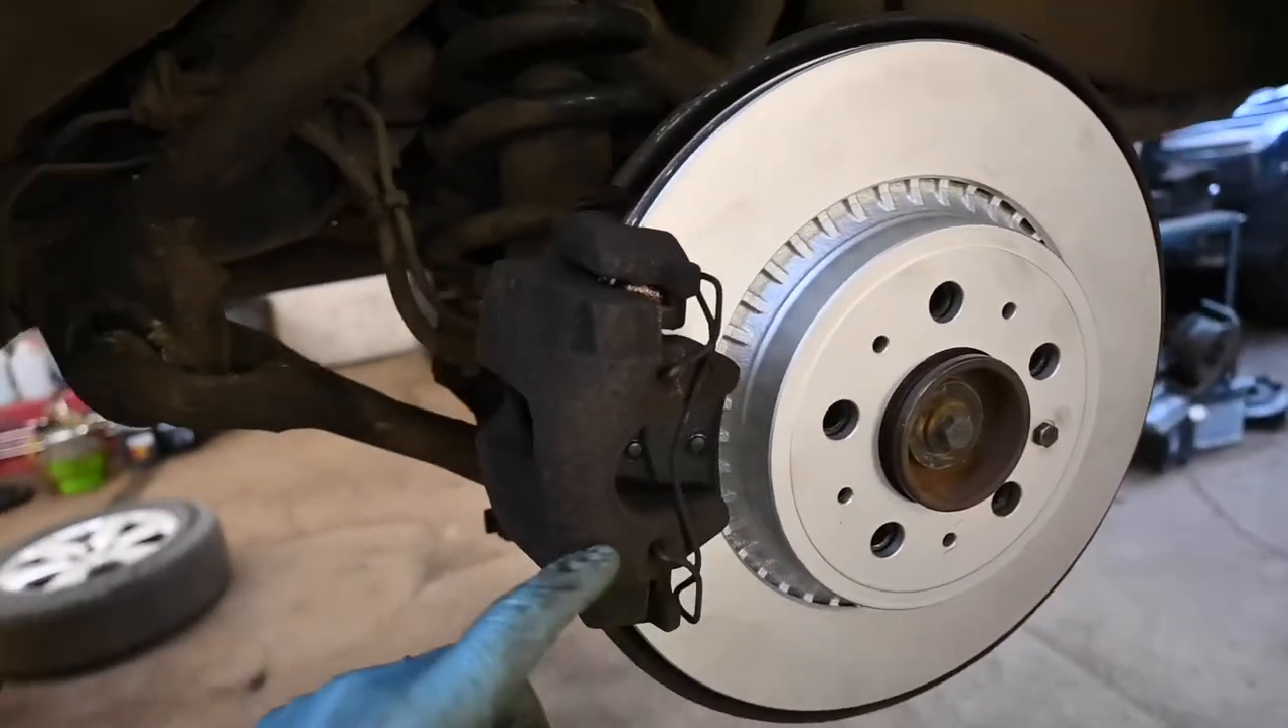So we've got the new disc on, we've got the new pads in there, and we've put it all together and everything is now absolutely fine.